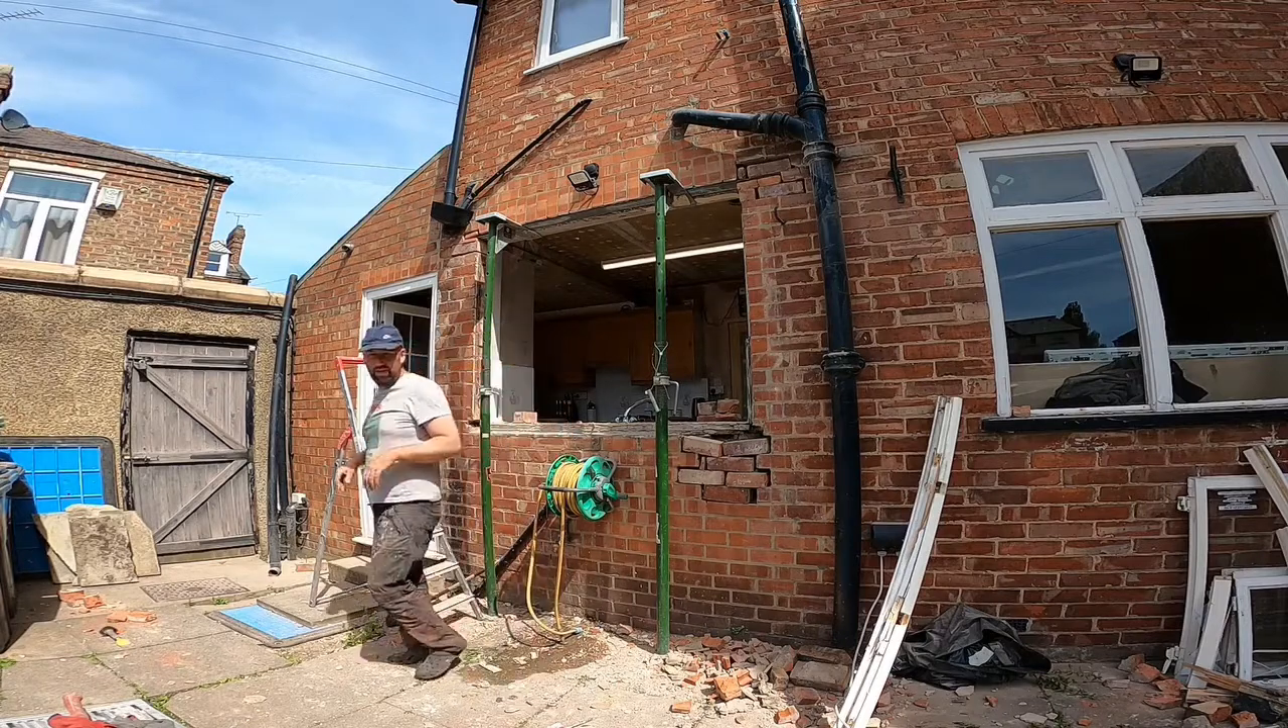So where we're at now is as you can see i've taken out some bricks.